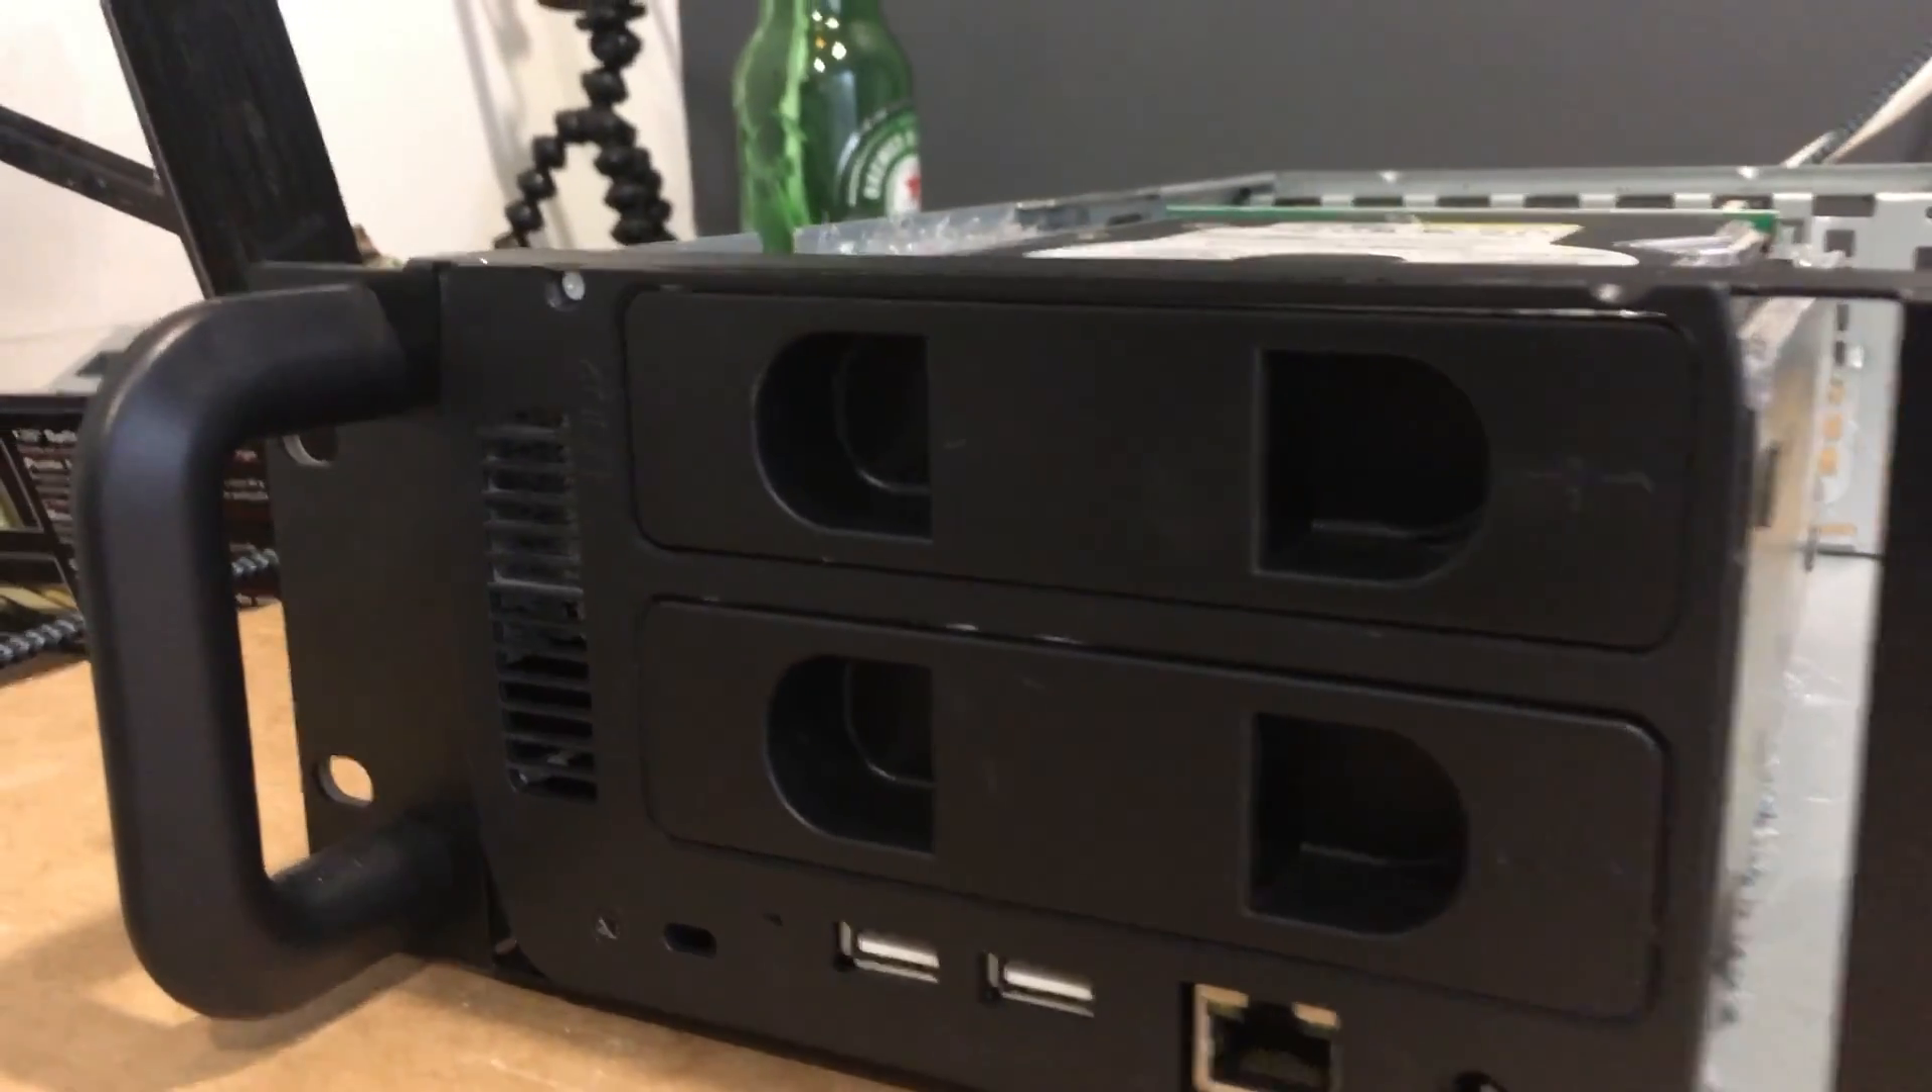I was able to get the bay unit mounted in the front of the rack.